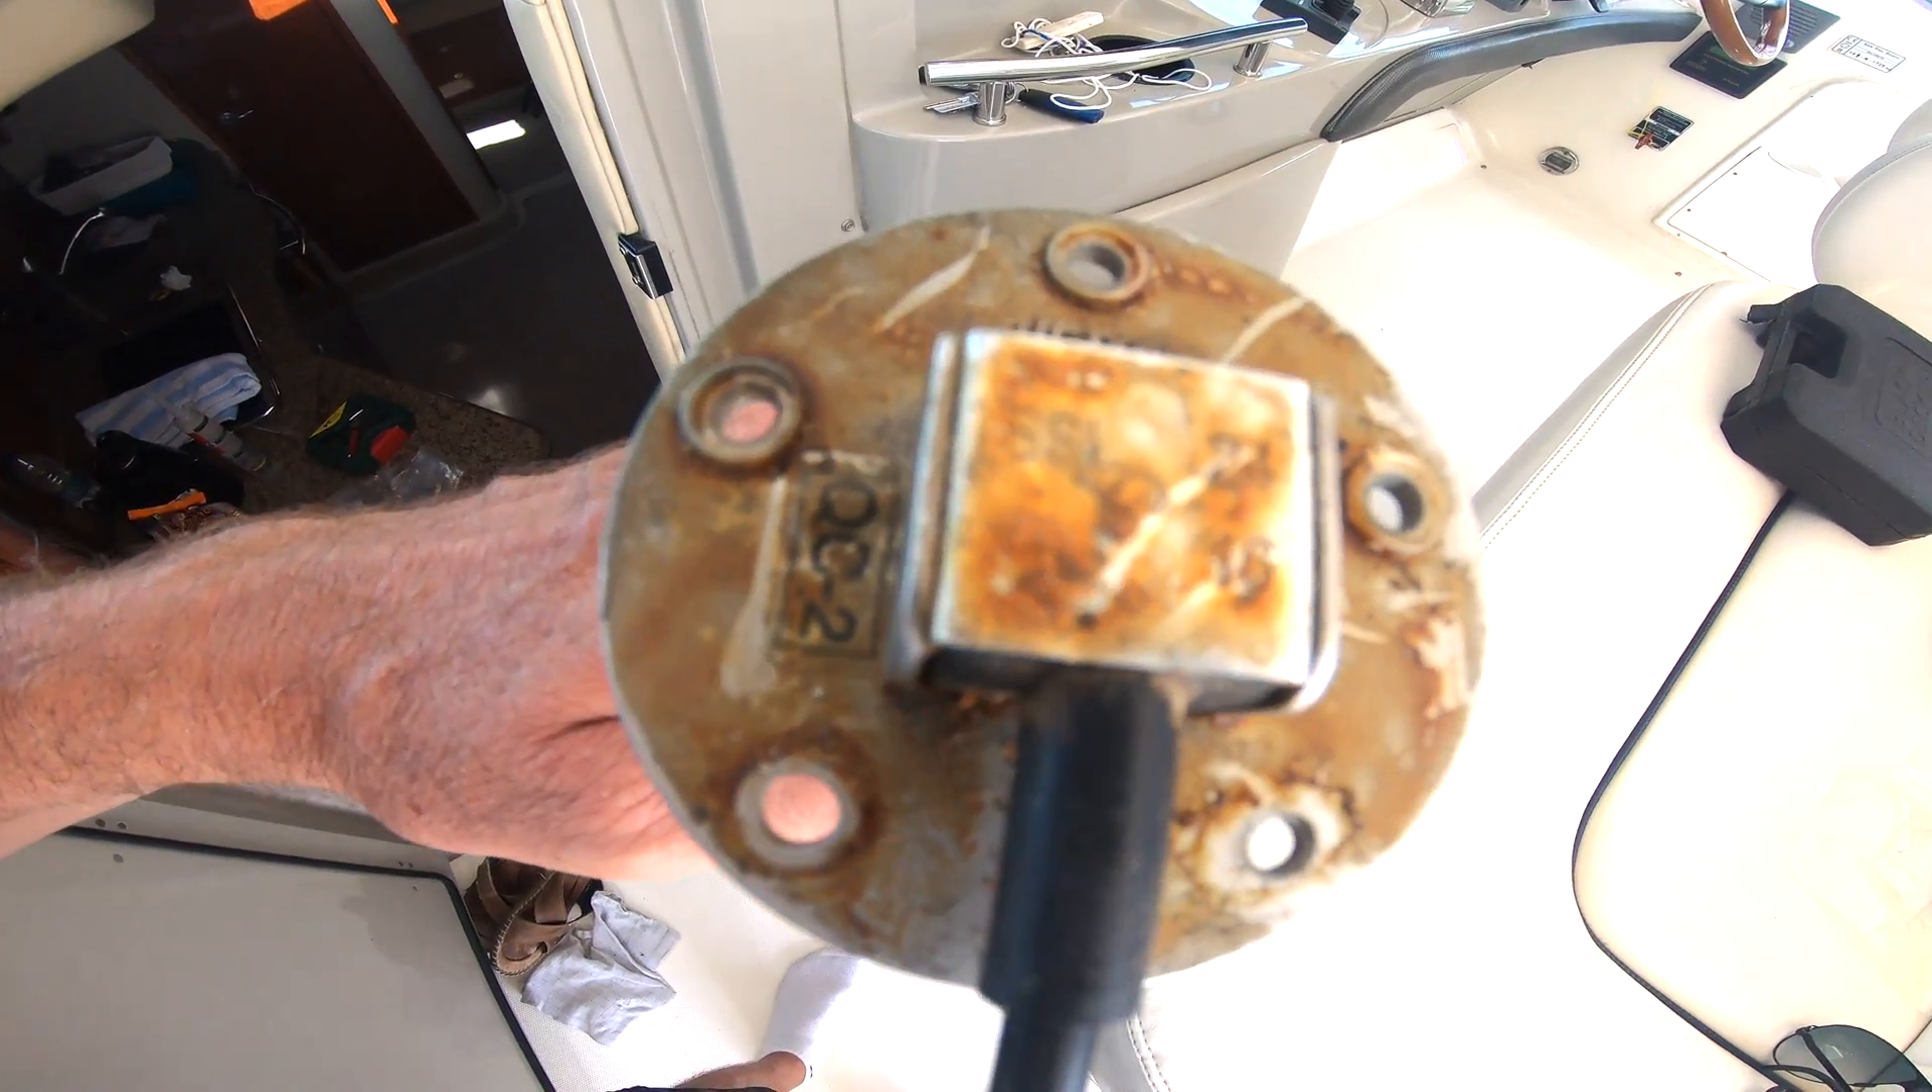So, we got the fuel sensor out, there it is there.